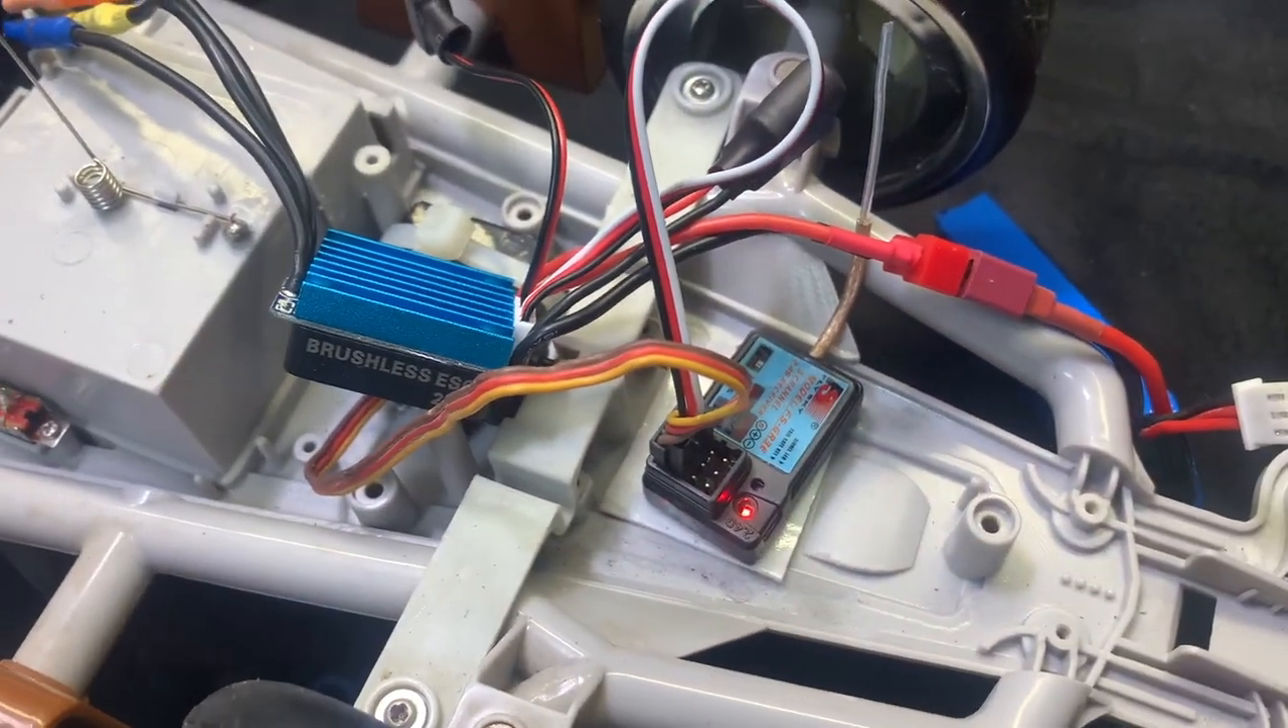Okay, so, so far, I've reassembled all the motor and gearbox. That's in. Just temporarily connected the brushless ESC and the receiver.